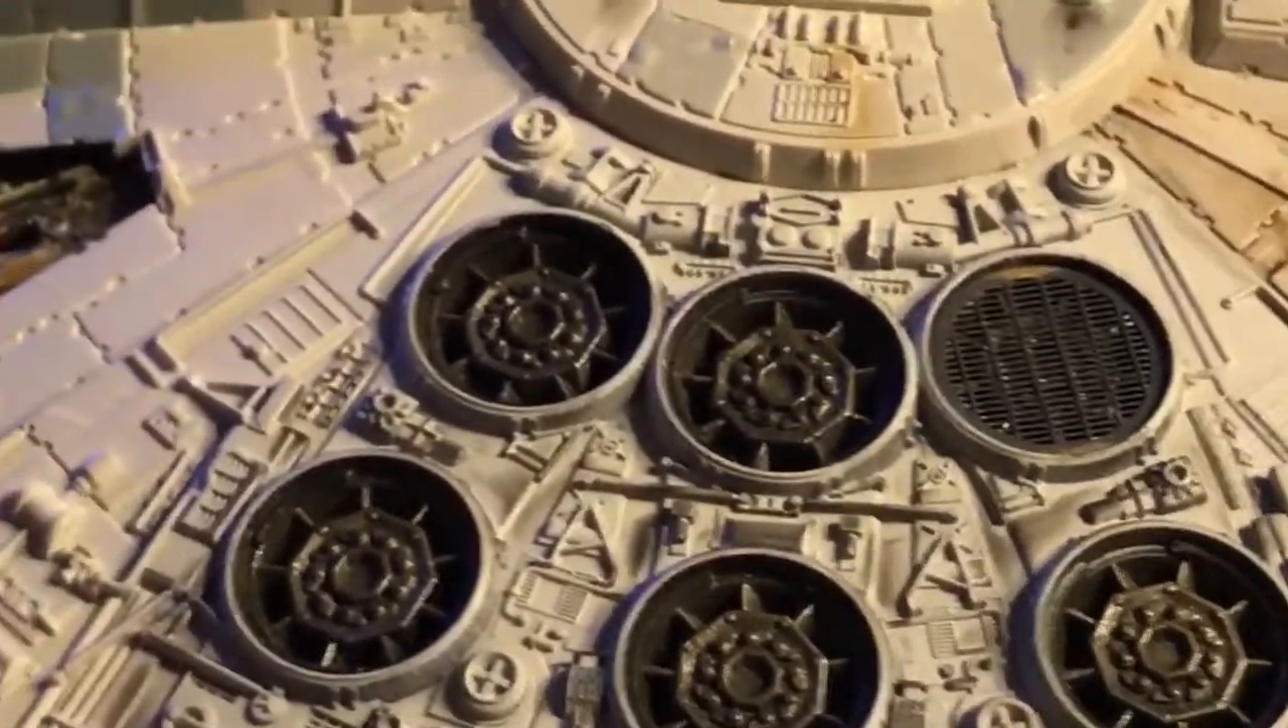I still have to get the other grills on.